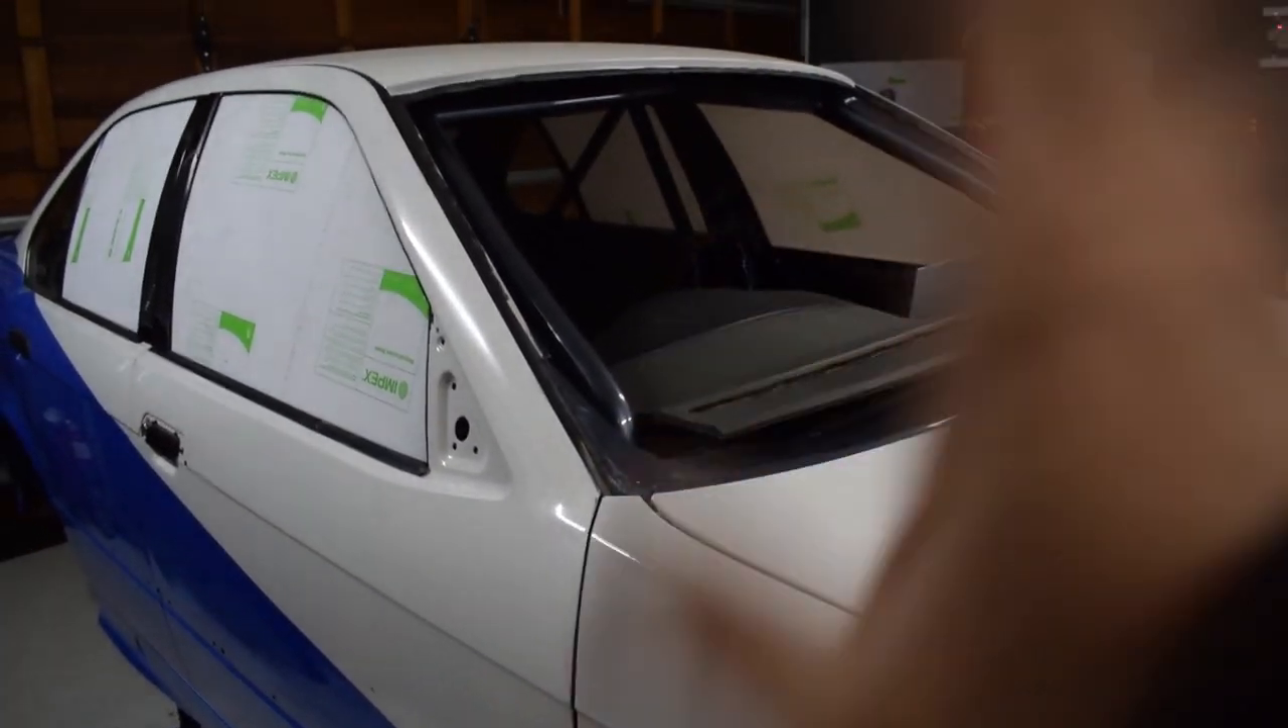Obviously still need to get the windscreen done.